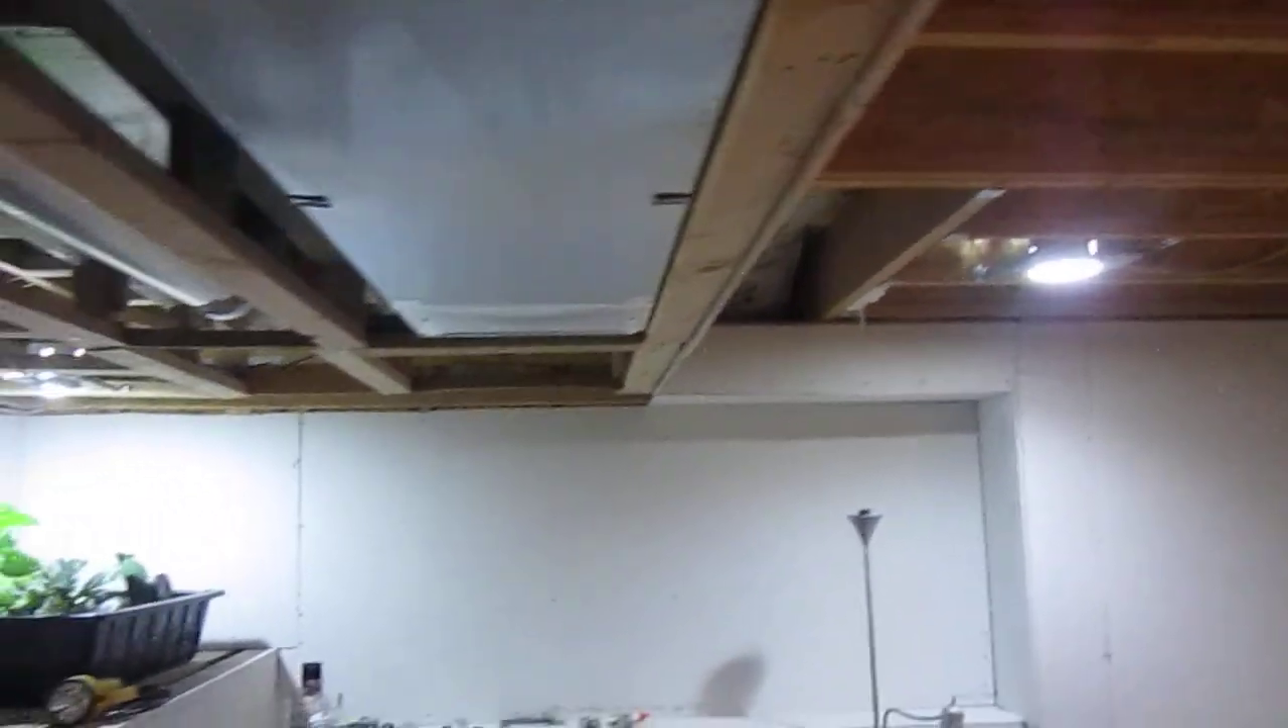And now we have drywall, put drywall on the walls.